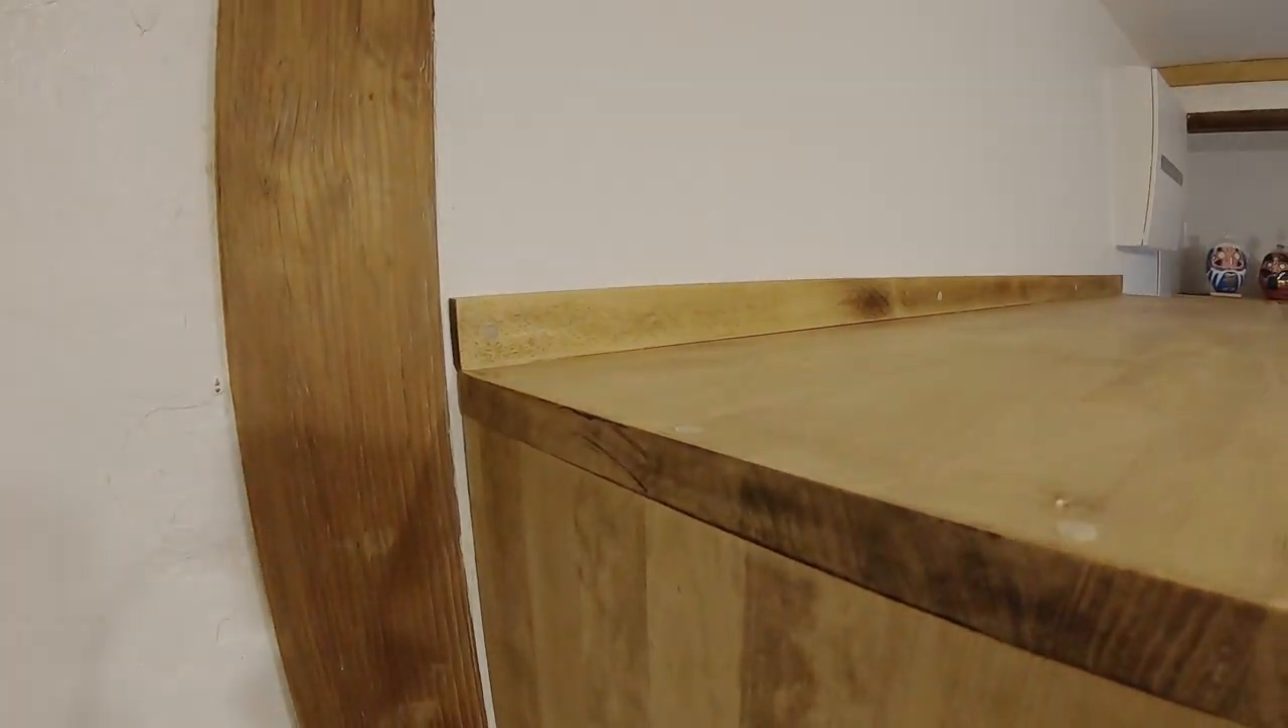Nous avons fixé une petite barre en bois au-dessus du meuble.